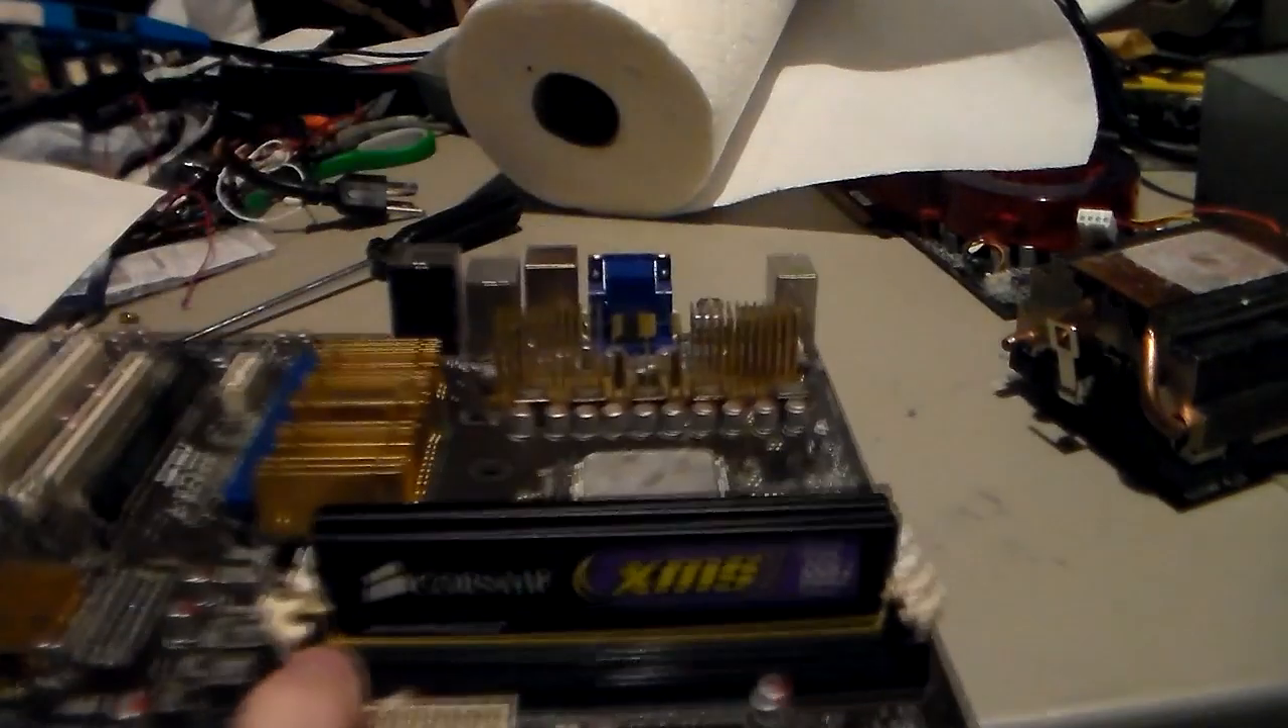Back to our board. You've got your RAM put in already.